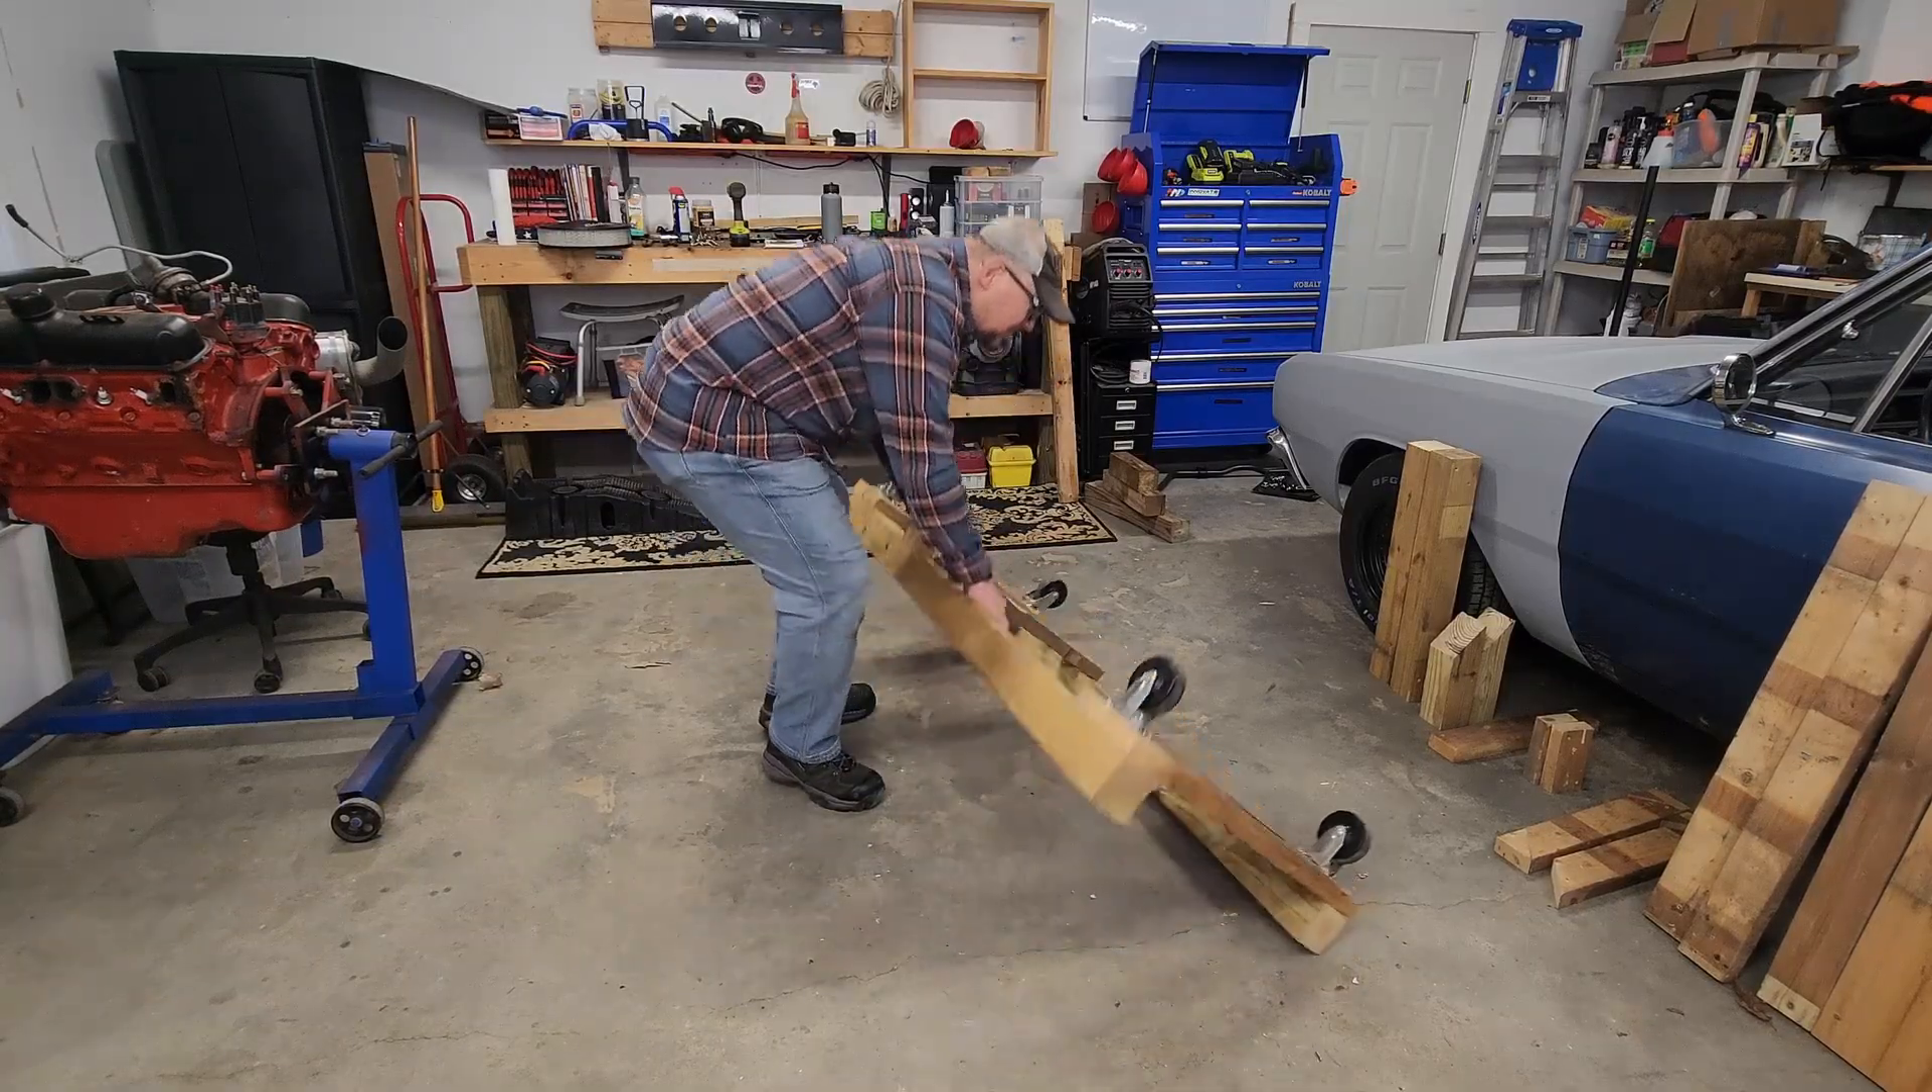Now with our casters on, we can go ahead and flip this over.